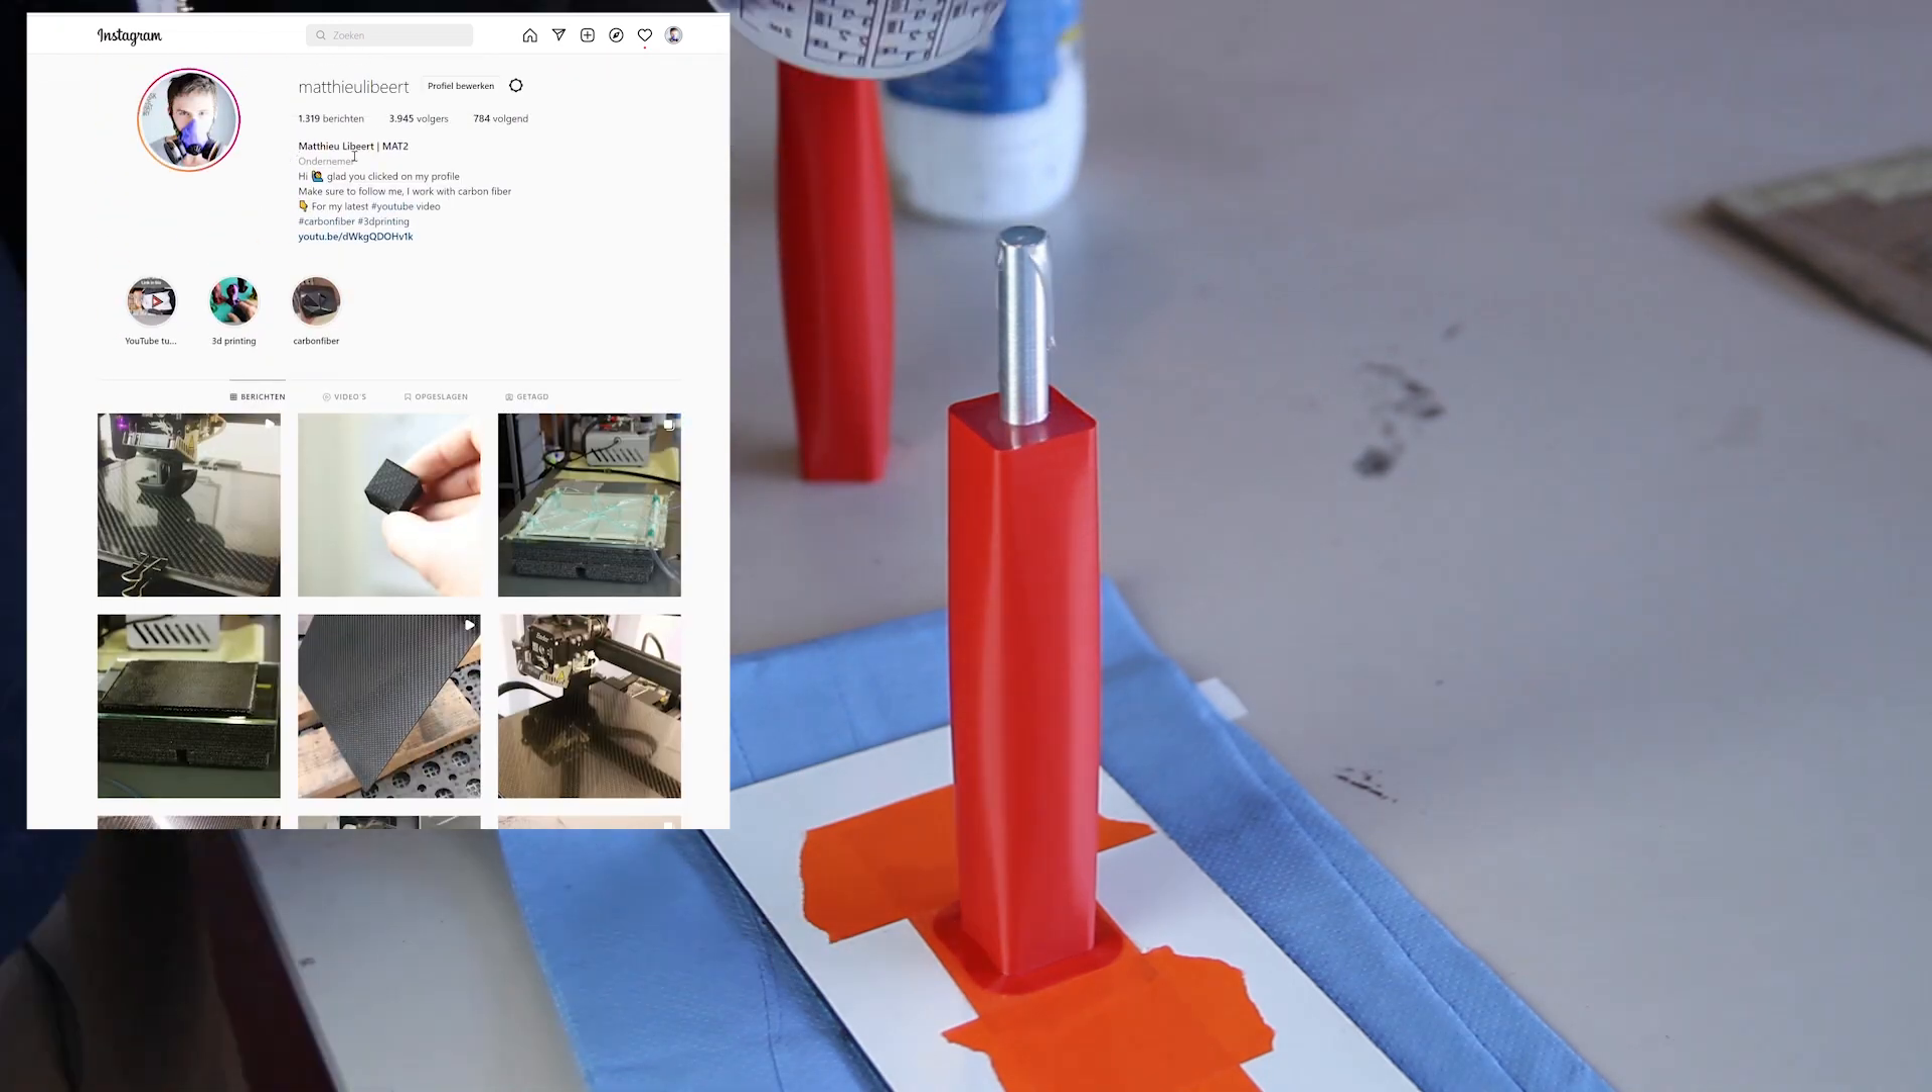So I've added the aluminium tube in the middle.